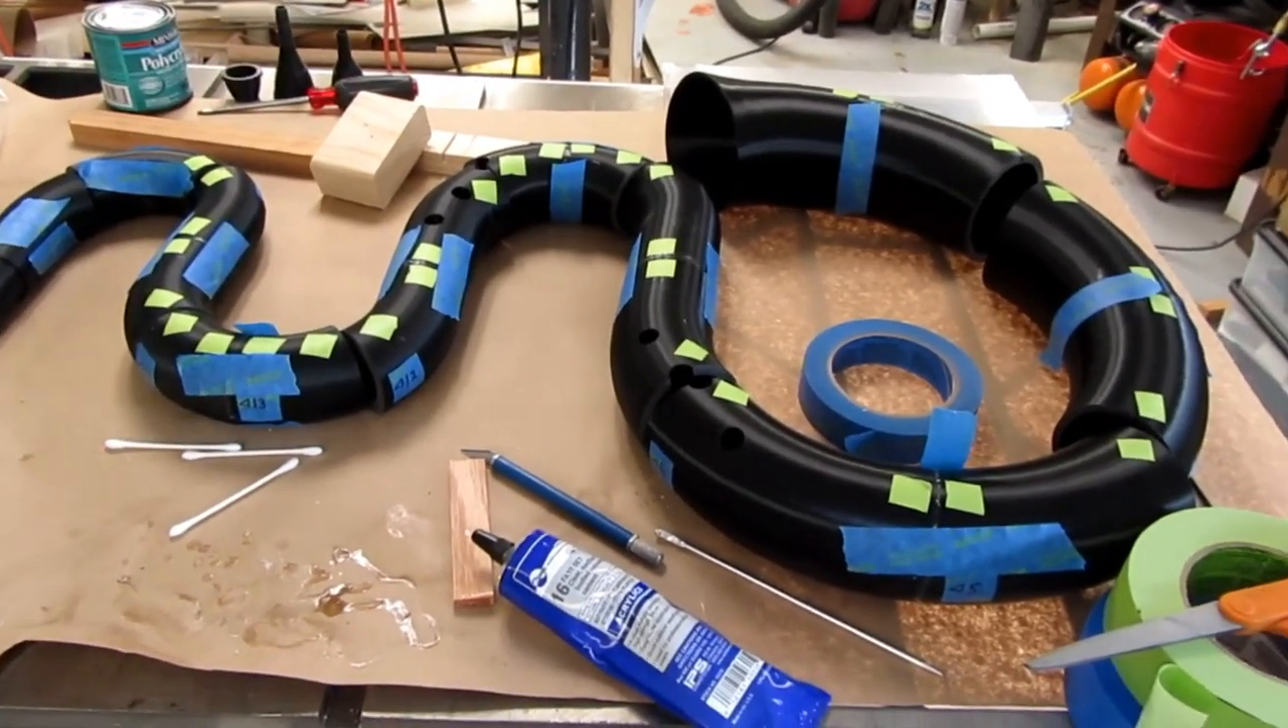All right every other two pieces or every two pieces are now glued together and taped up.